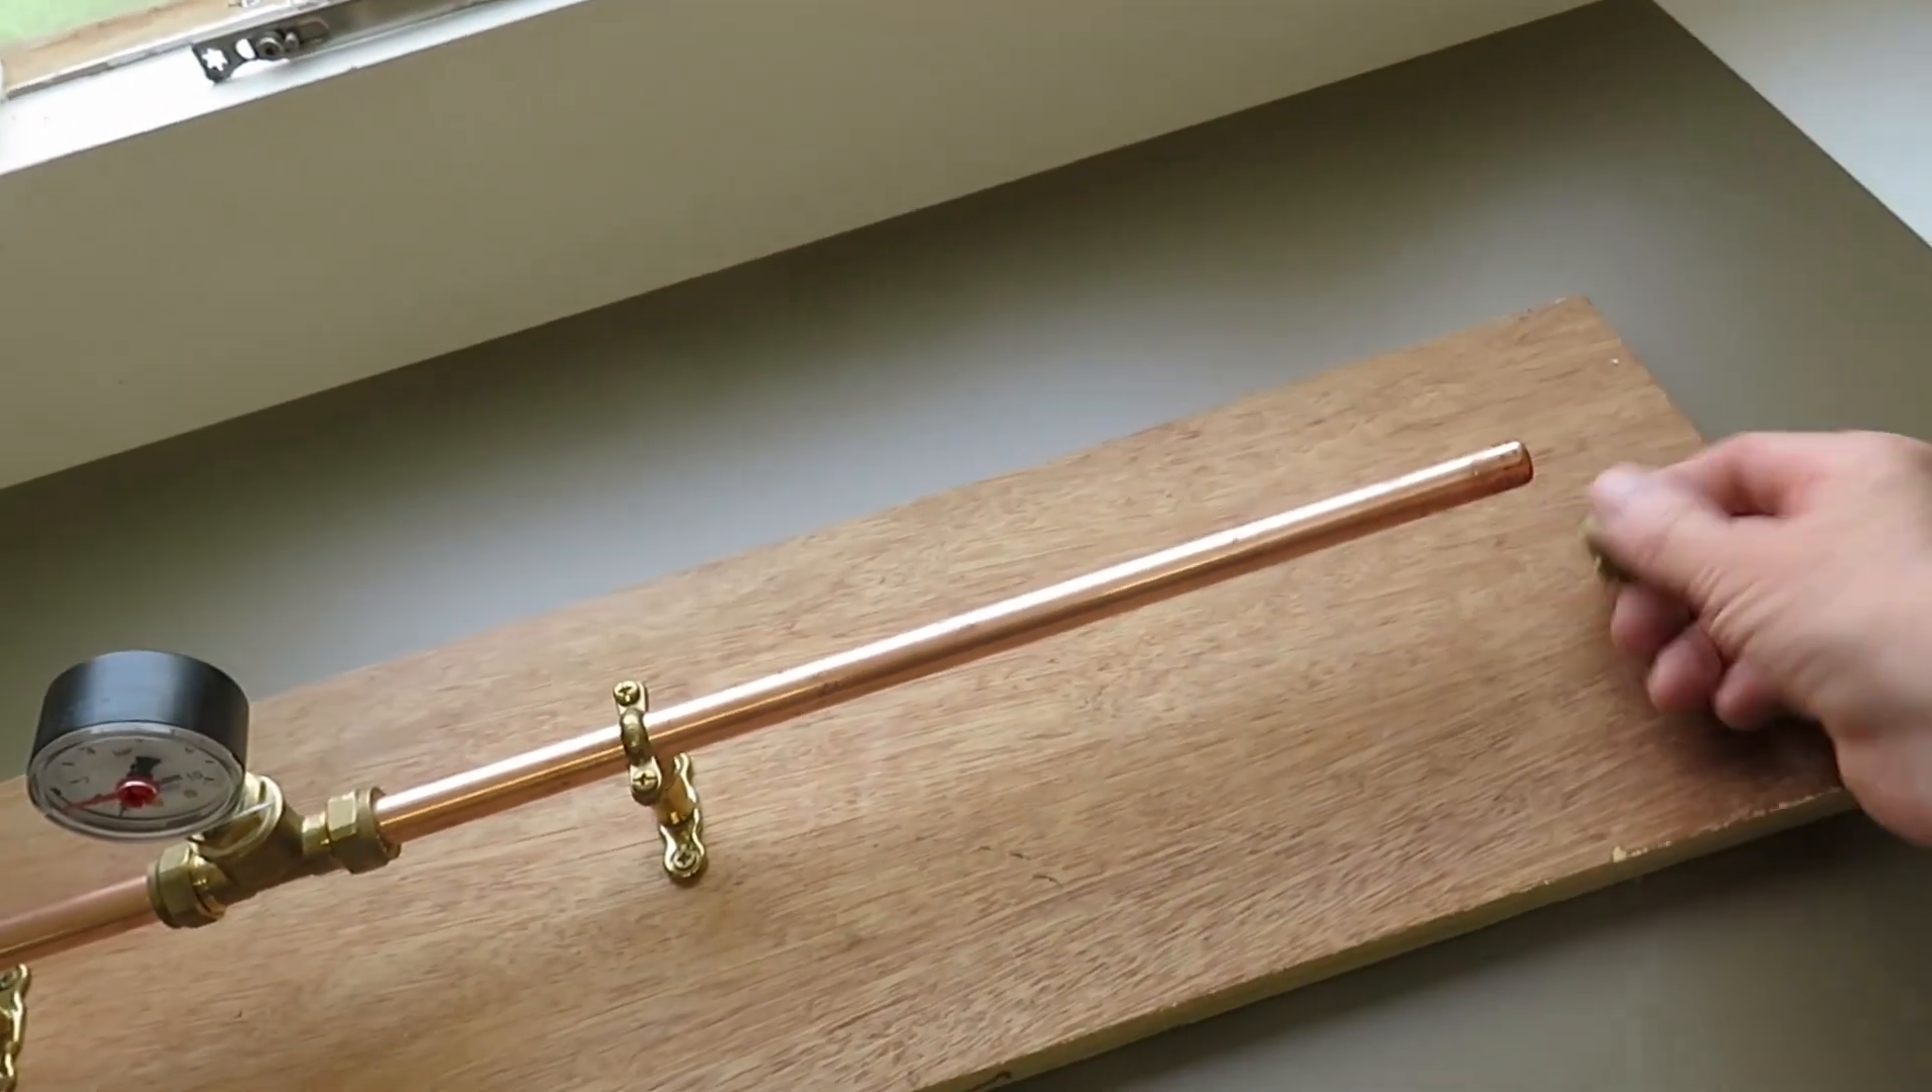Pressure gauge in the middle. I've just got to add the end cap onto the end of the copper tube here.